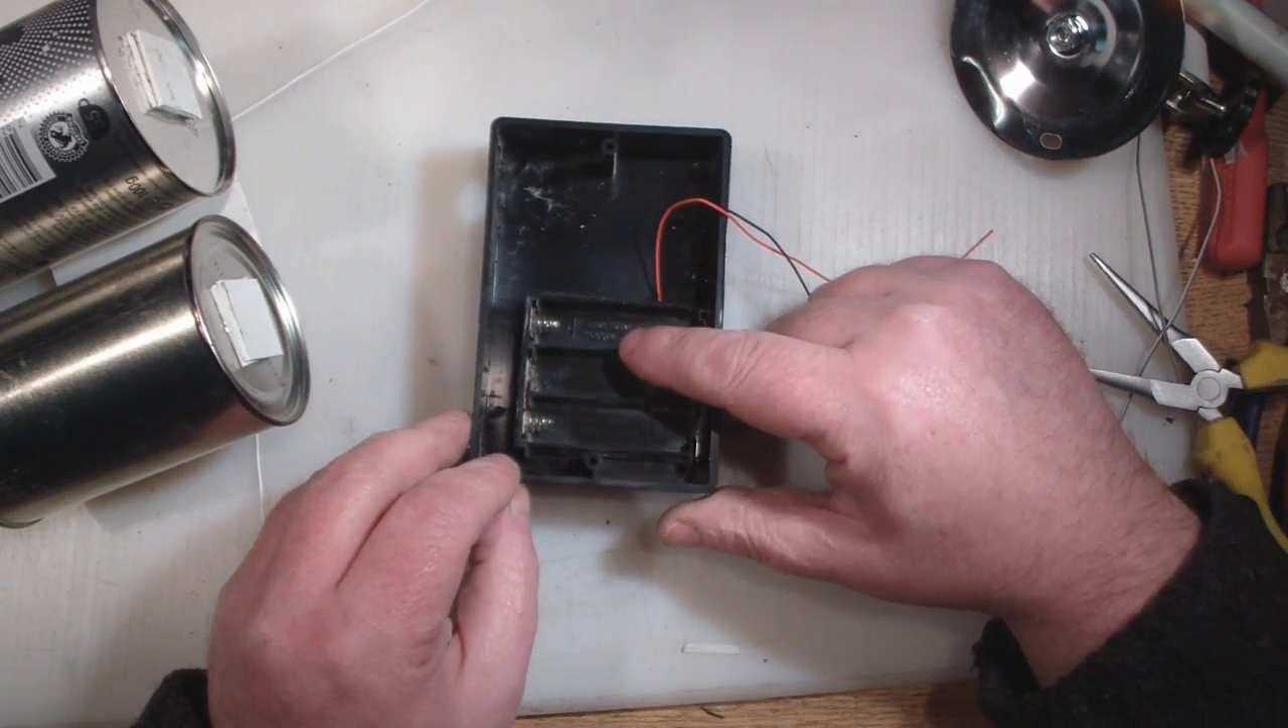And I've glued a battery compartment in here and it's going to be running off three AA rechargeable batteries.